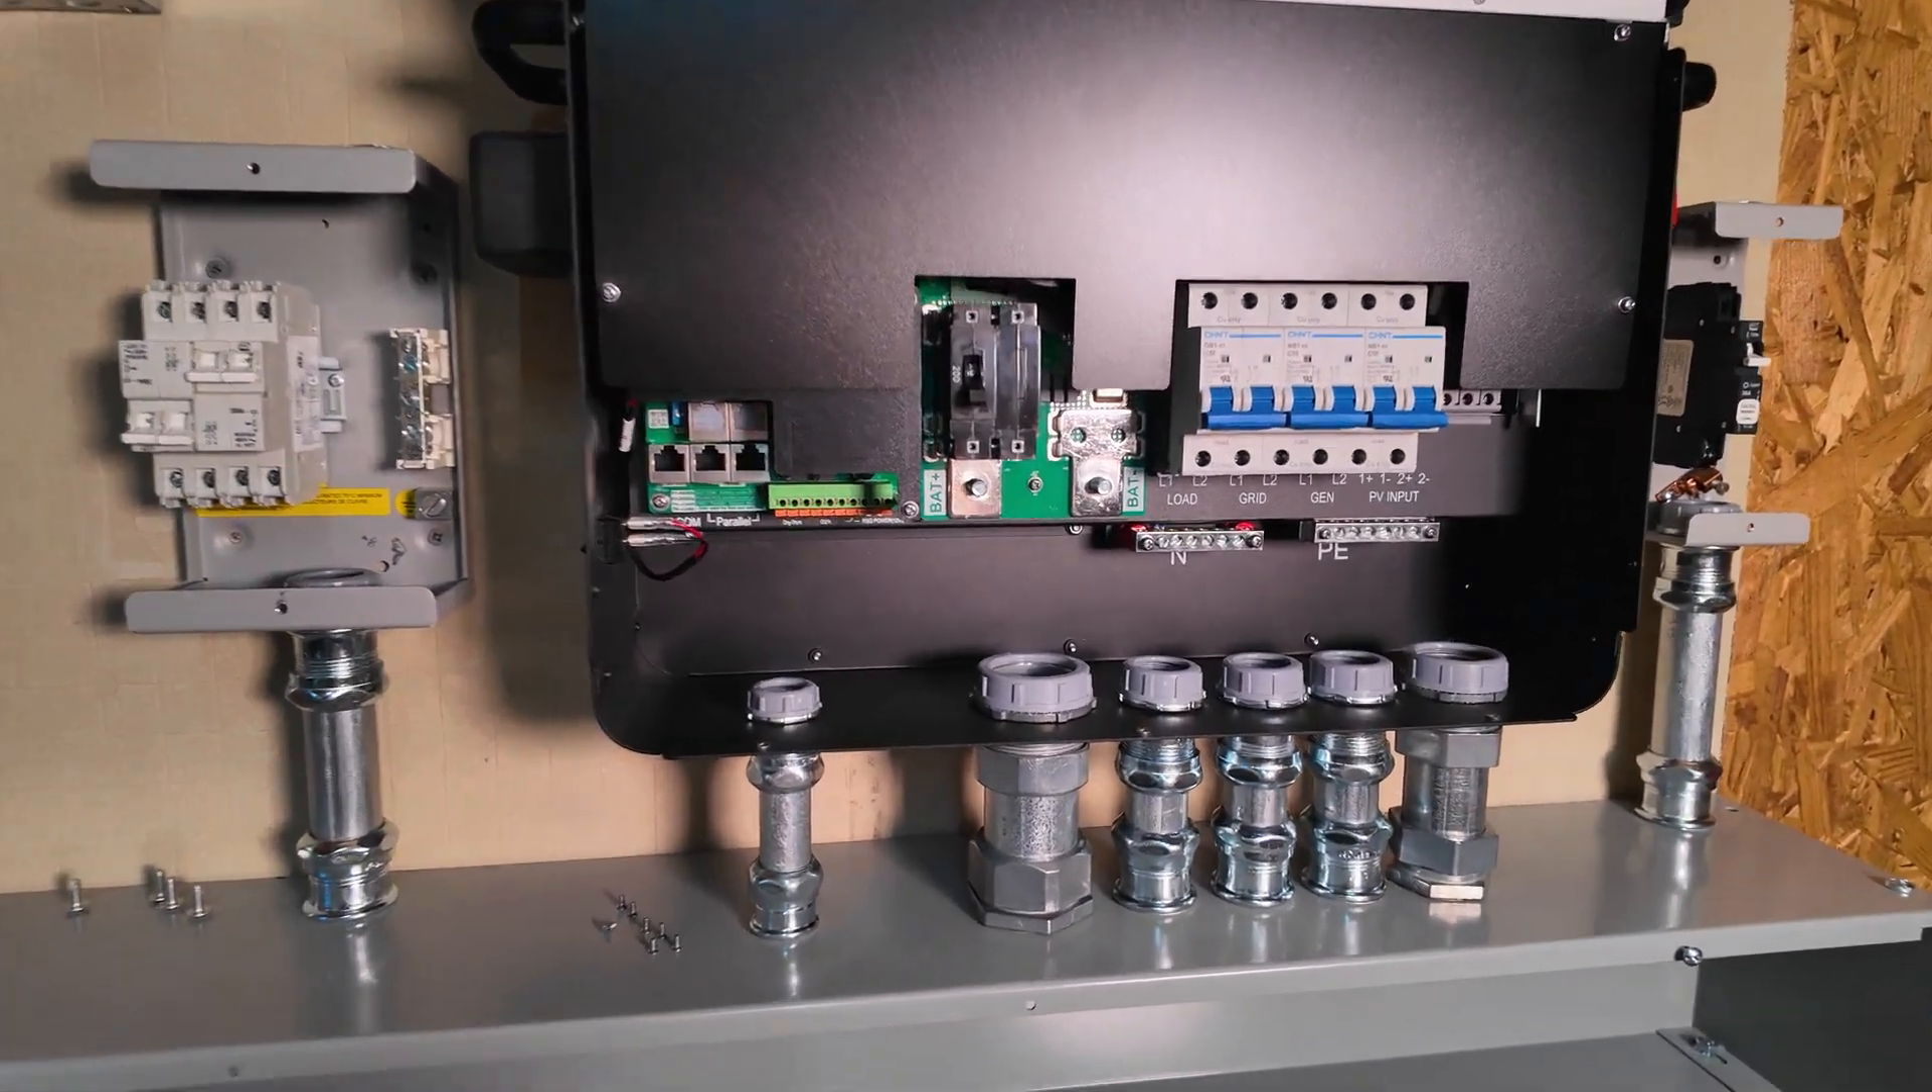You know, my pipes are straight, all the holes worked, the pipes, the fittings, they all lined up with each other and there were really no issues.